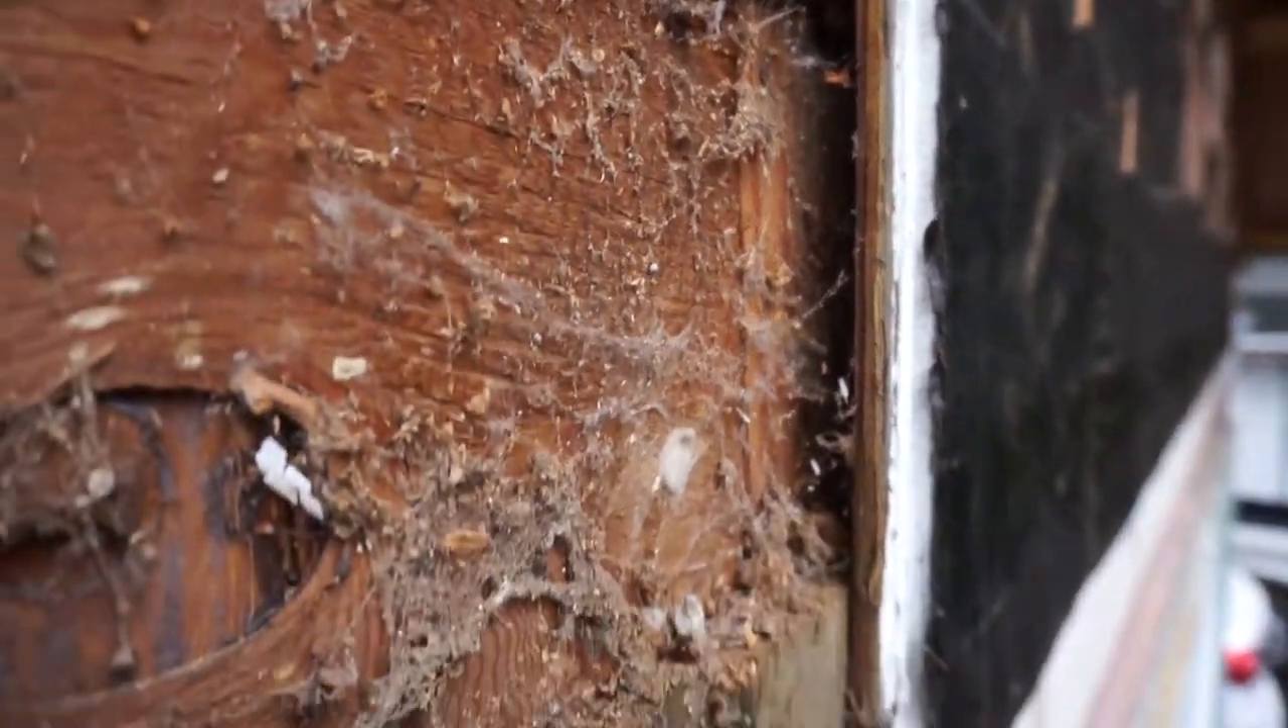The past owner put these boards up and they left a bunch of gaps.